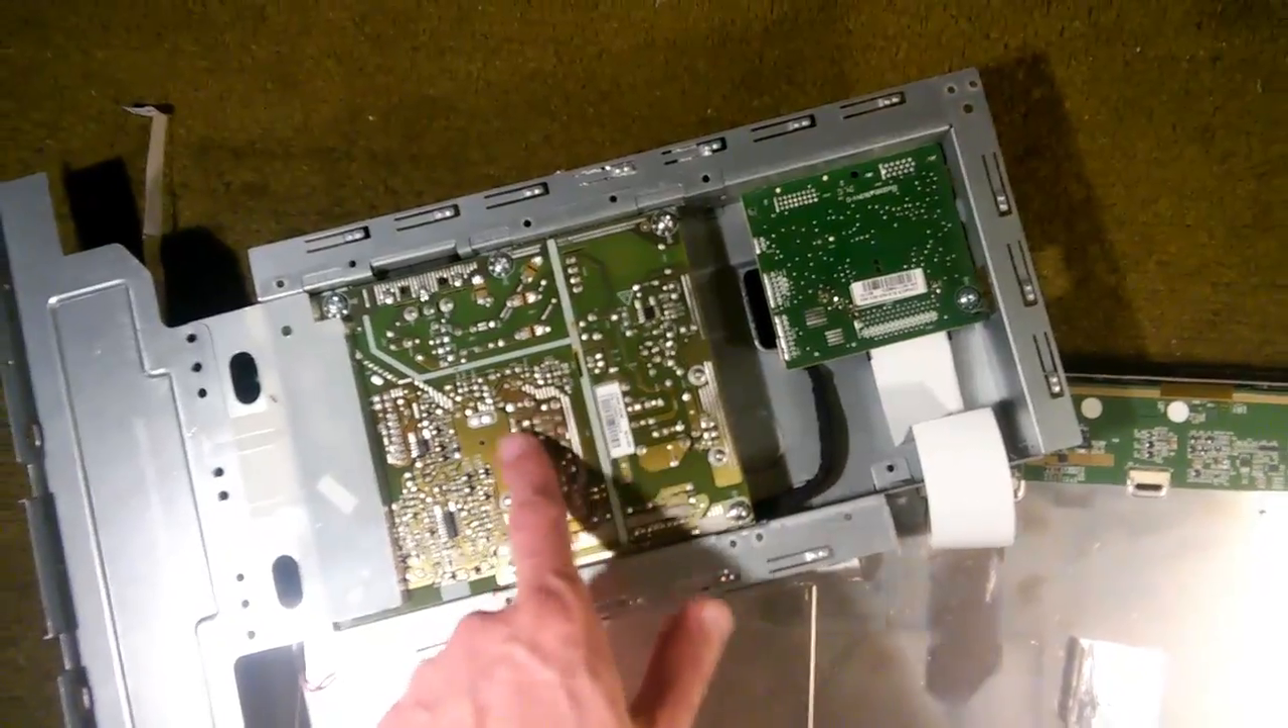Okay we have the boards exposed.